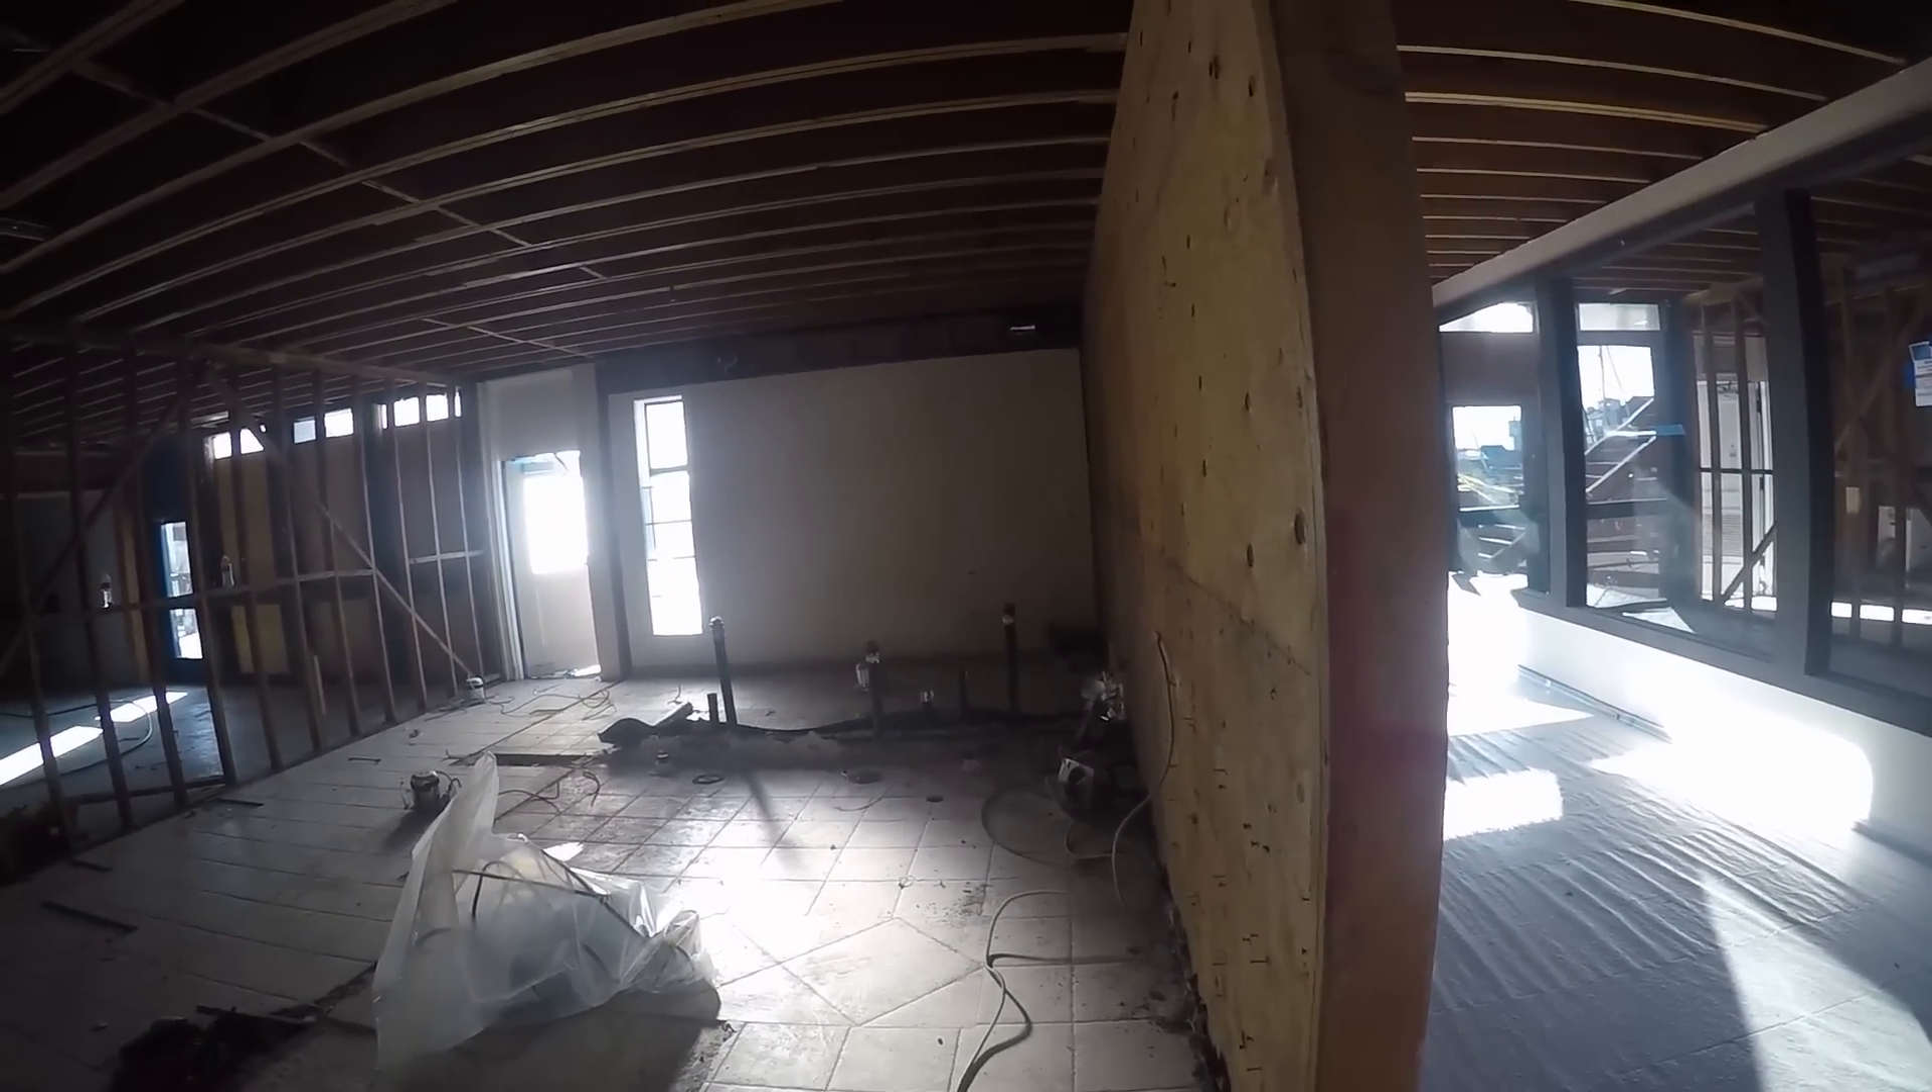So again, all the walls have been torn down. The tiles are going to get ripped up.